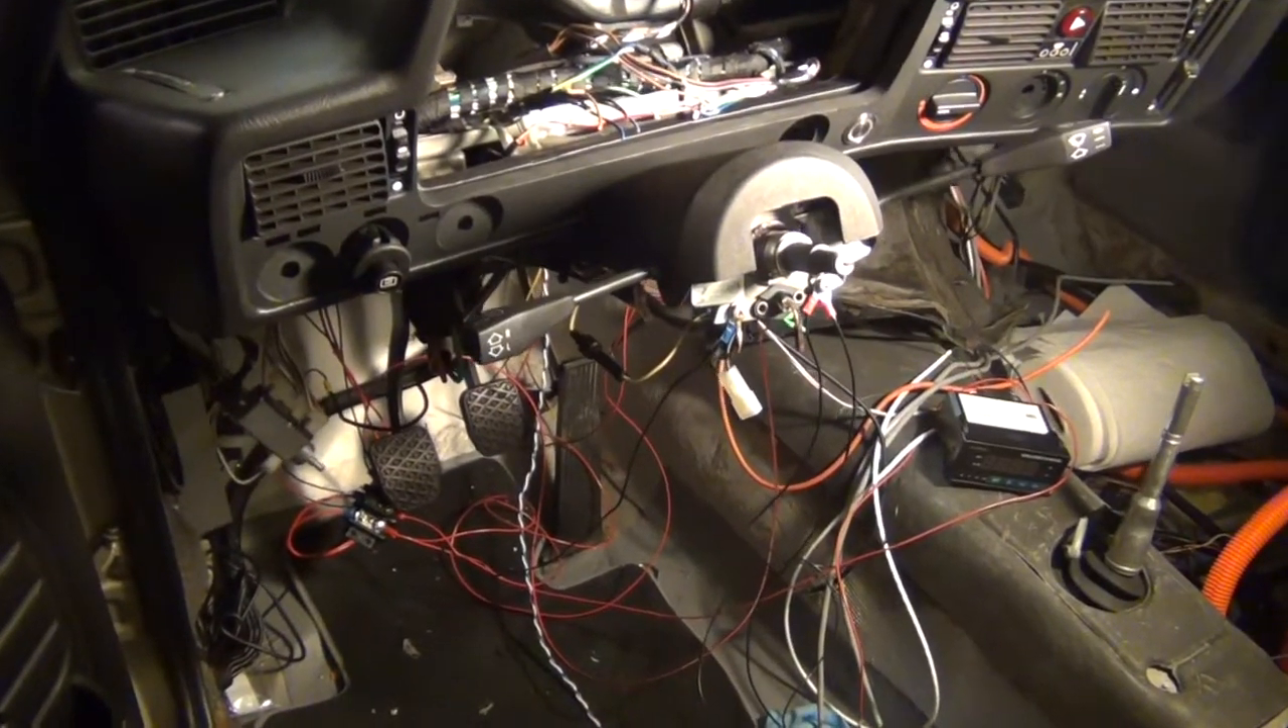Dashboard's getting a little more put together. Just need to put the instrument cluster back in.